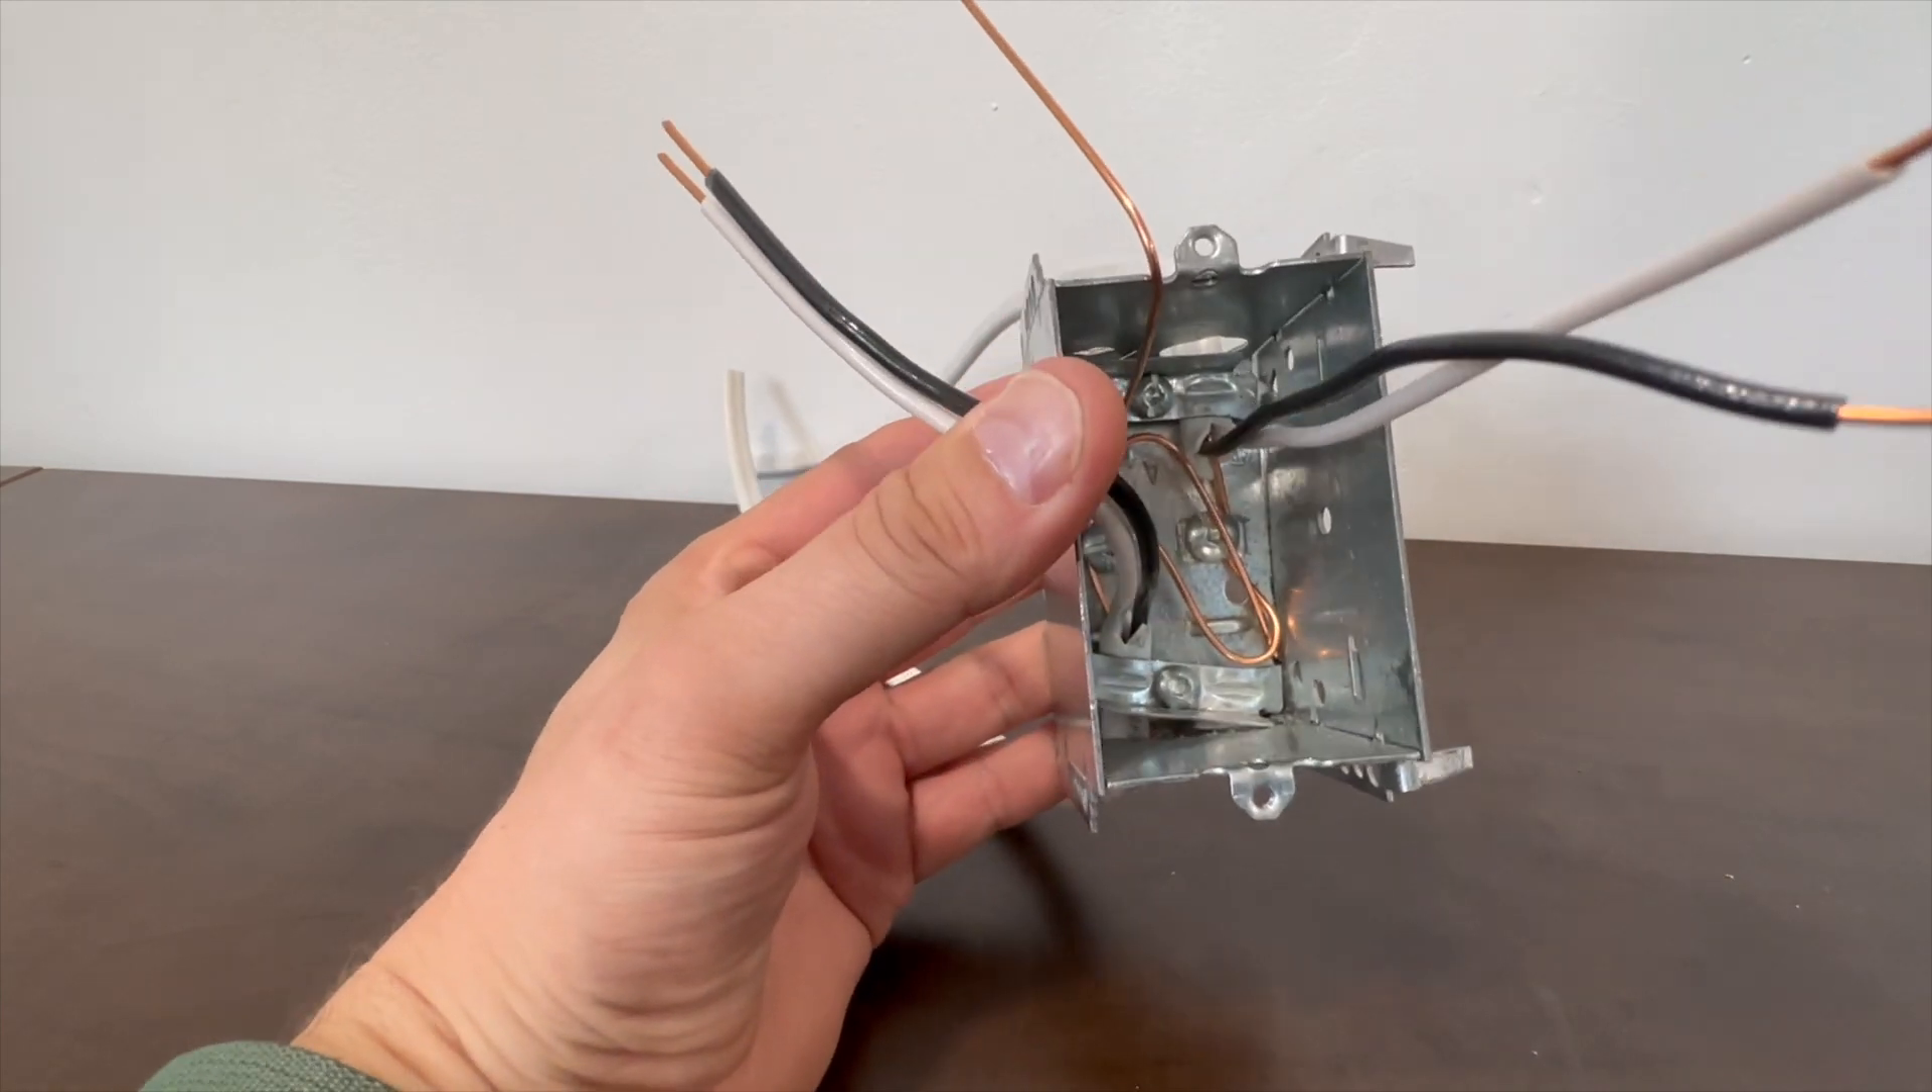So I've gone ahead and basically finished up the entering the wires into the boxes.